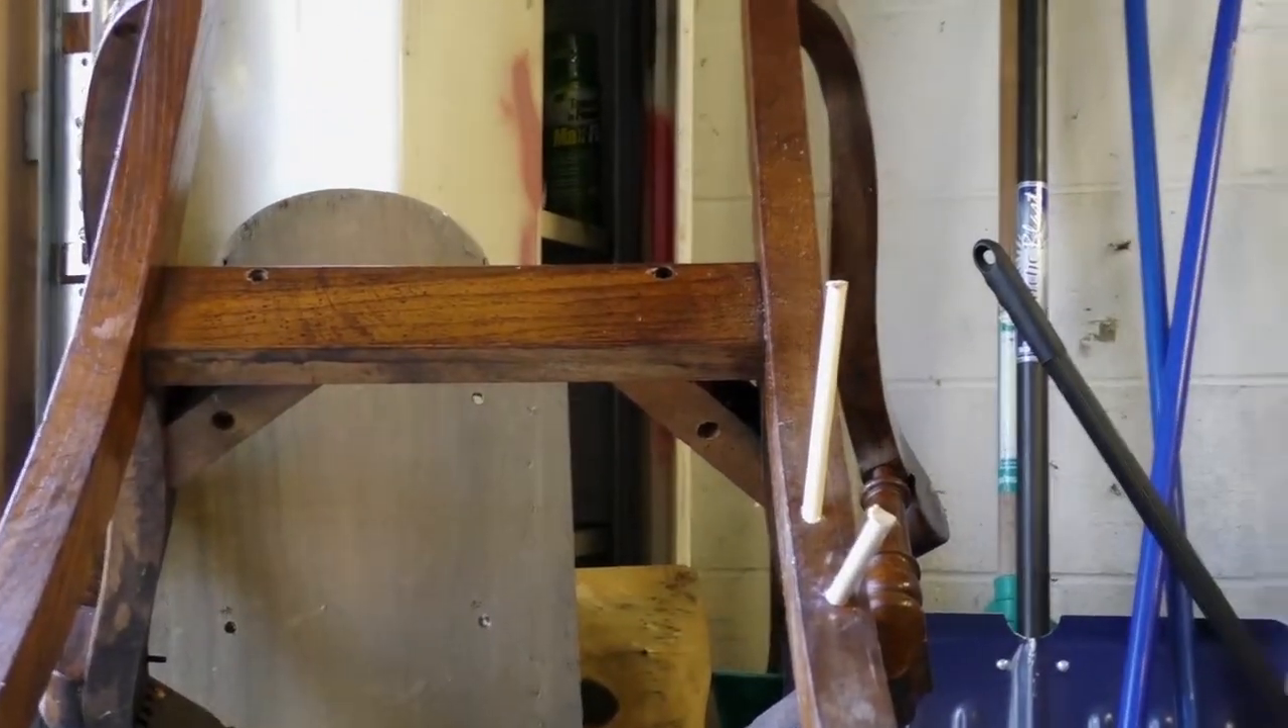And there's what the other side looks like with the dowels in it.